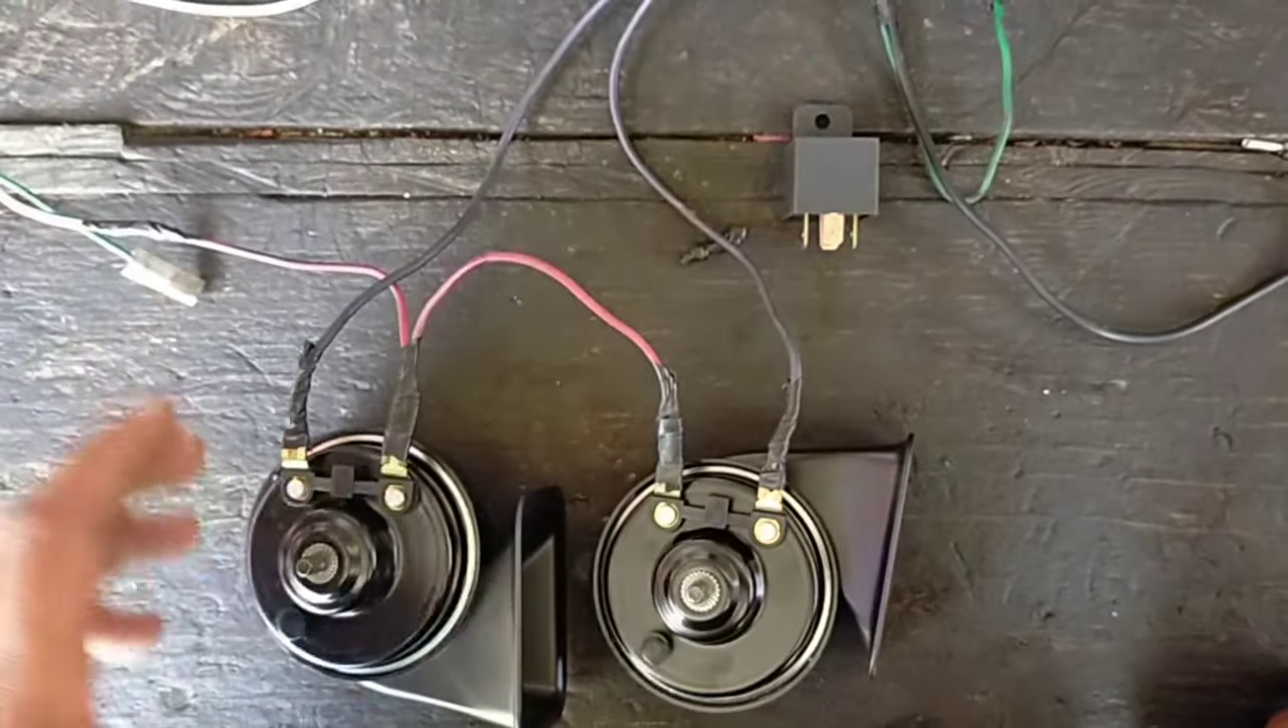Yo aquí ya tengo lo que es las bocinas ya aquí conectadas.